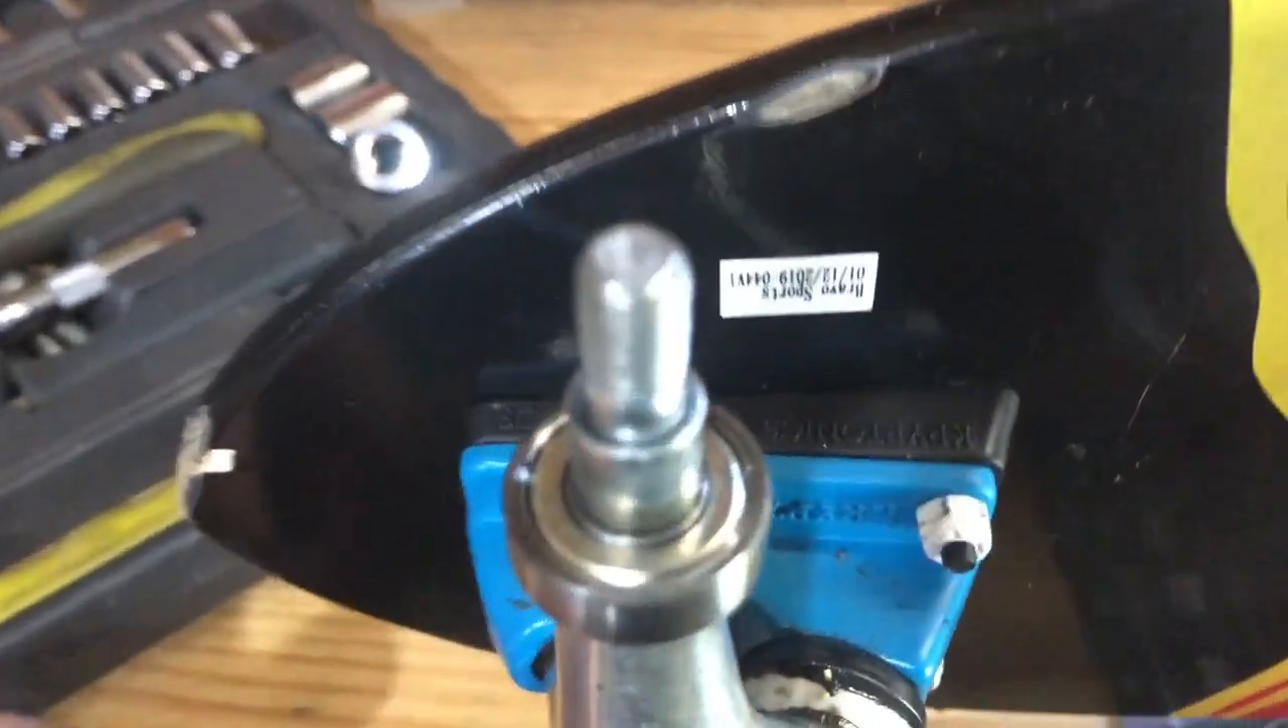Uh, it seems as though the inner bearing wanted to stay on the truck.